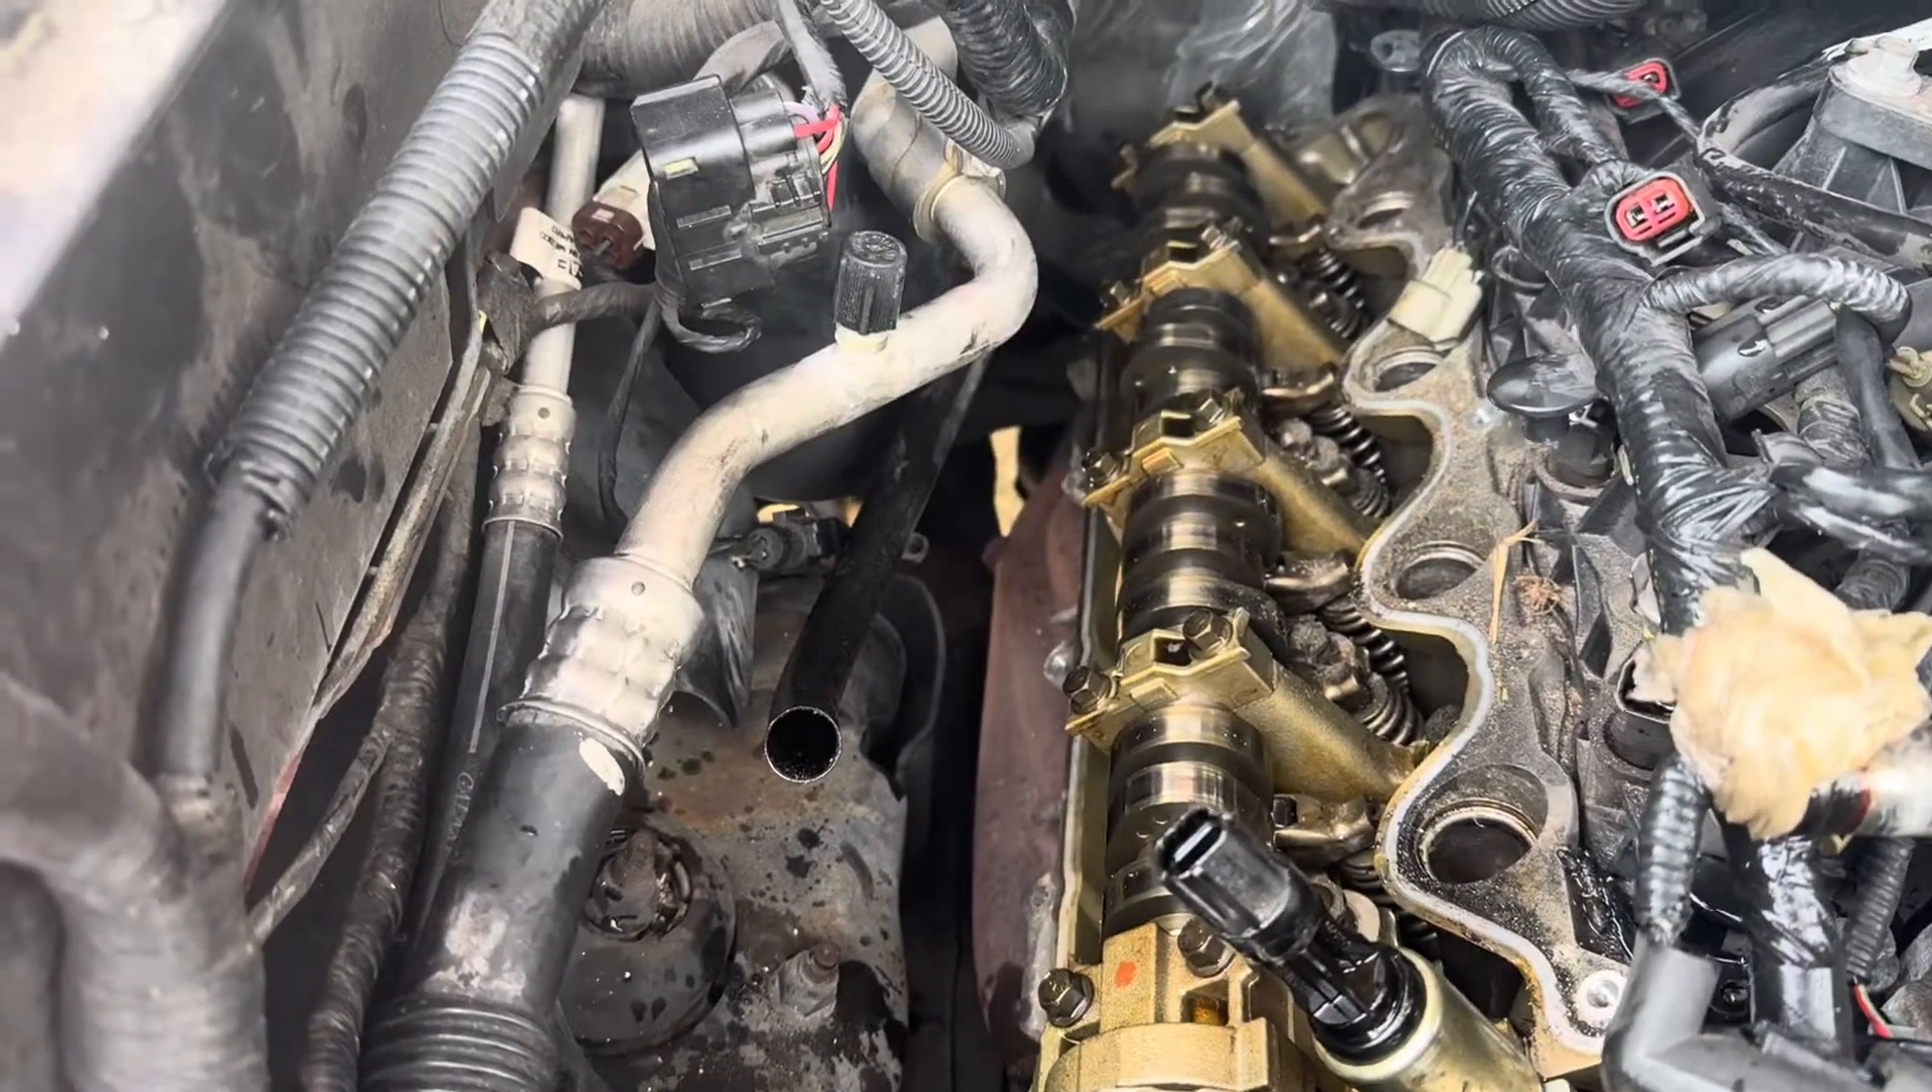We finally got this valve cover out.